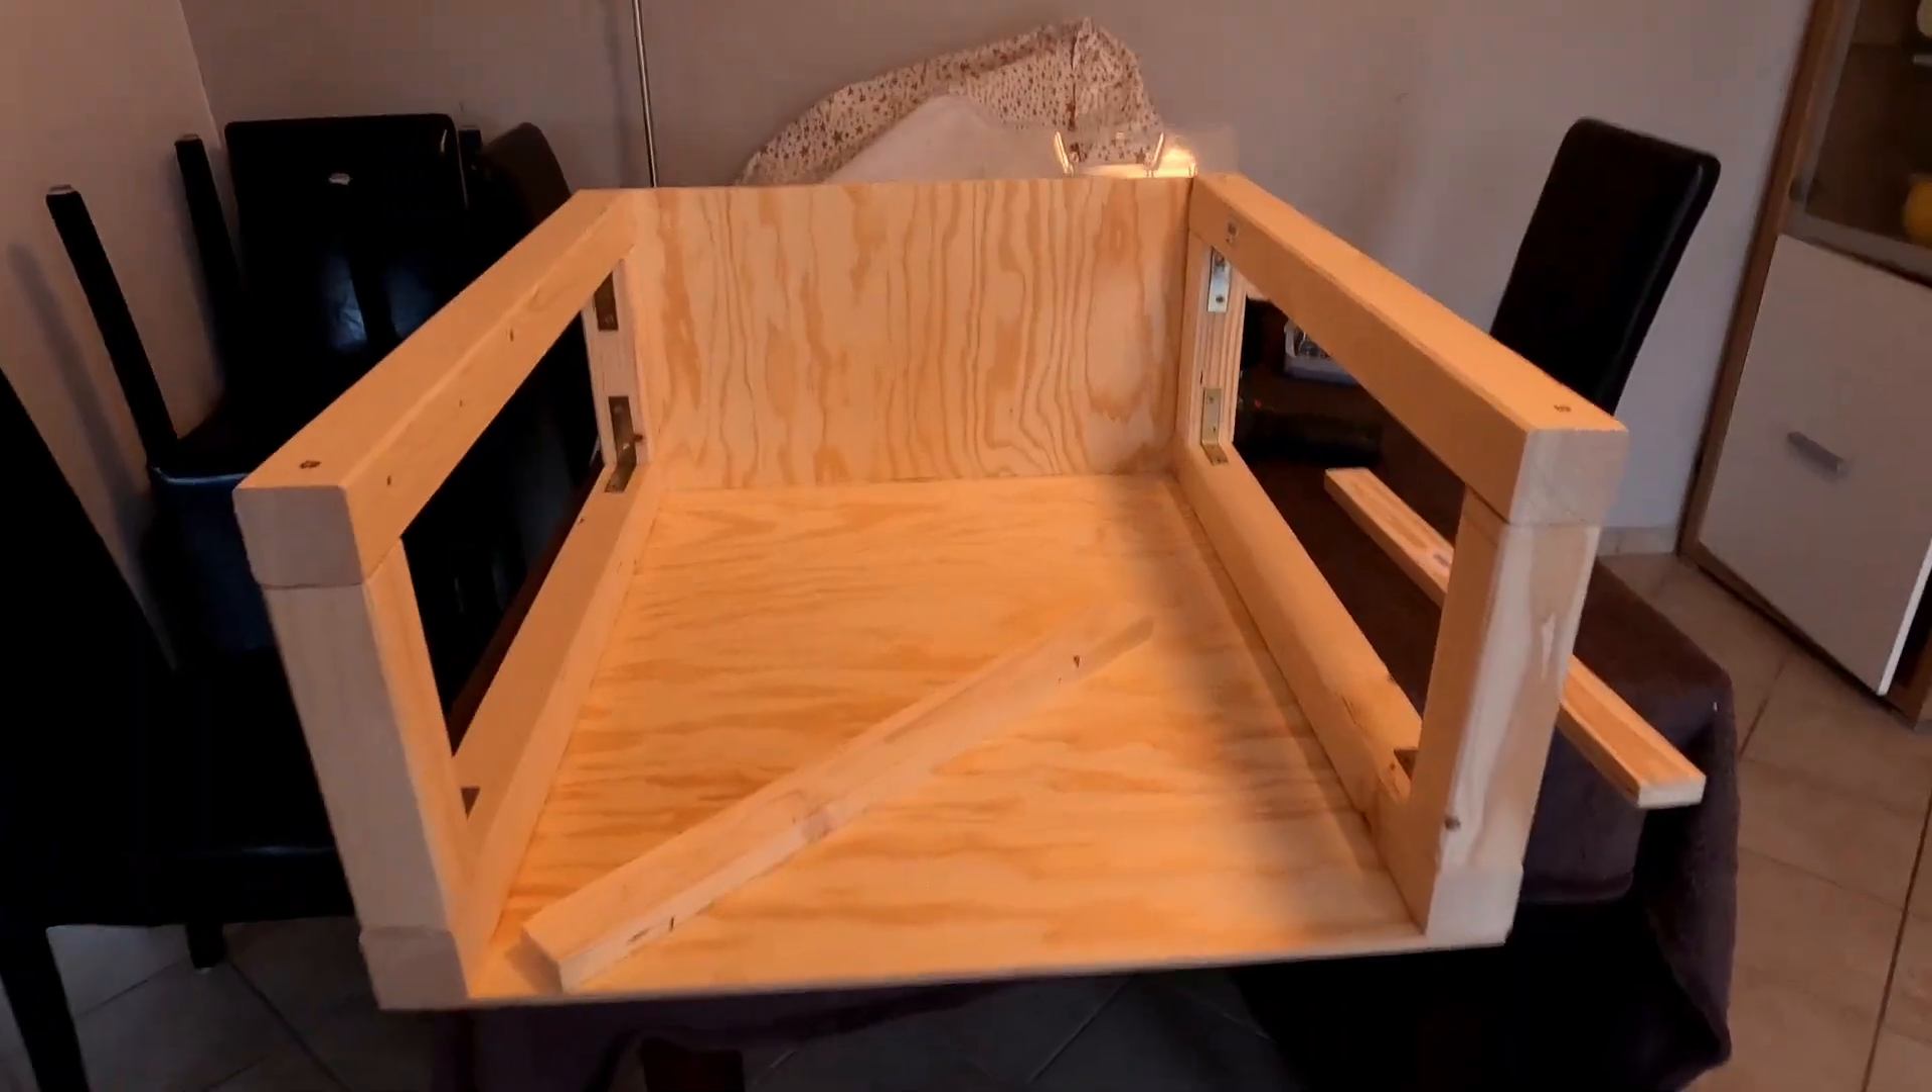Die bodenplatte und rückwand ist daran und damit ist das ganze dann eigentlich auch fast schon fertig.